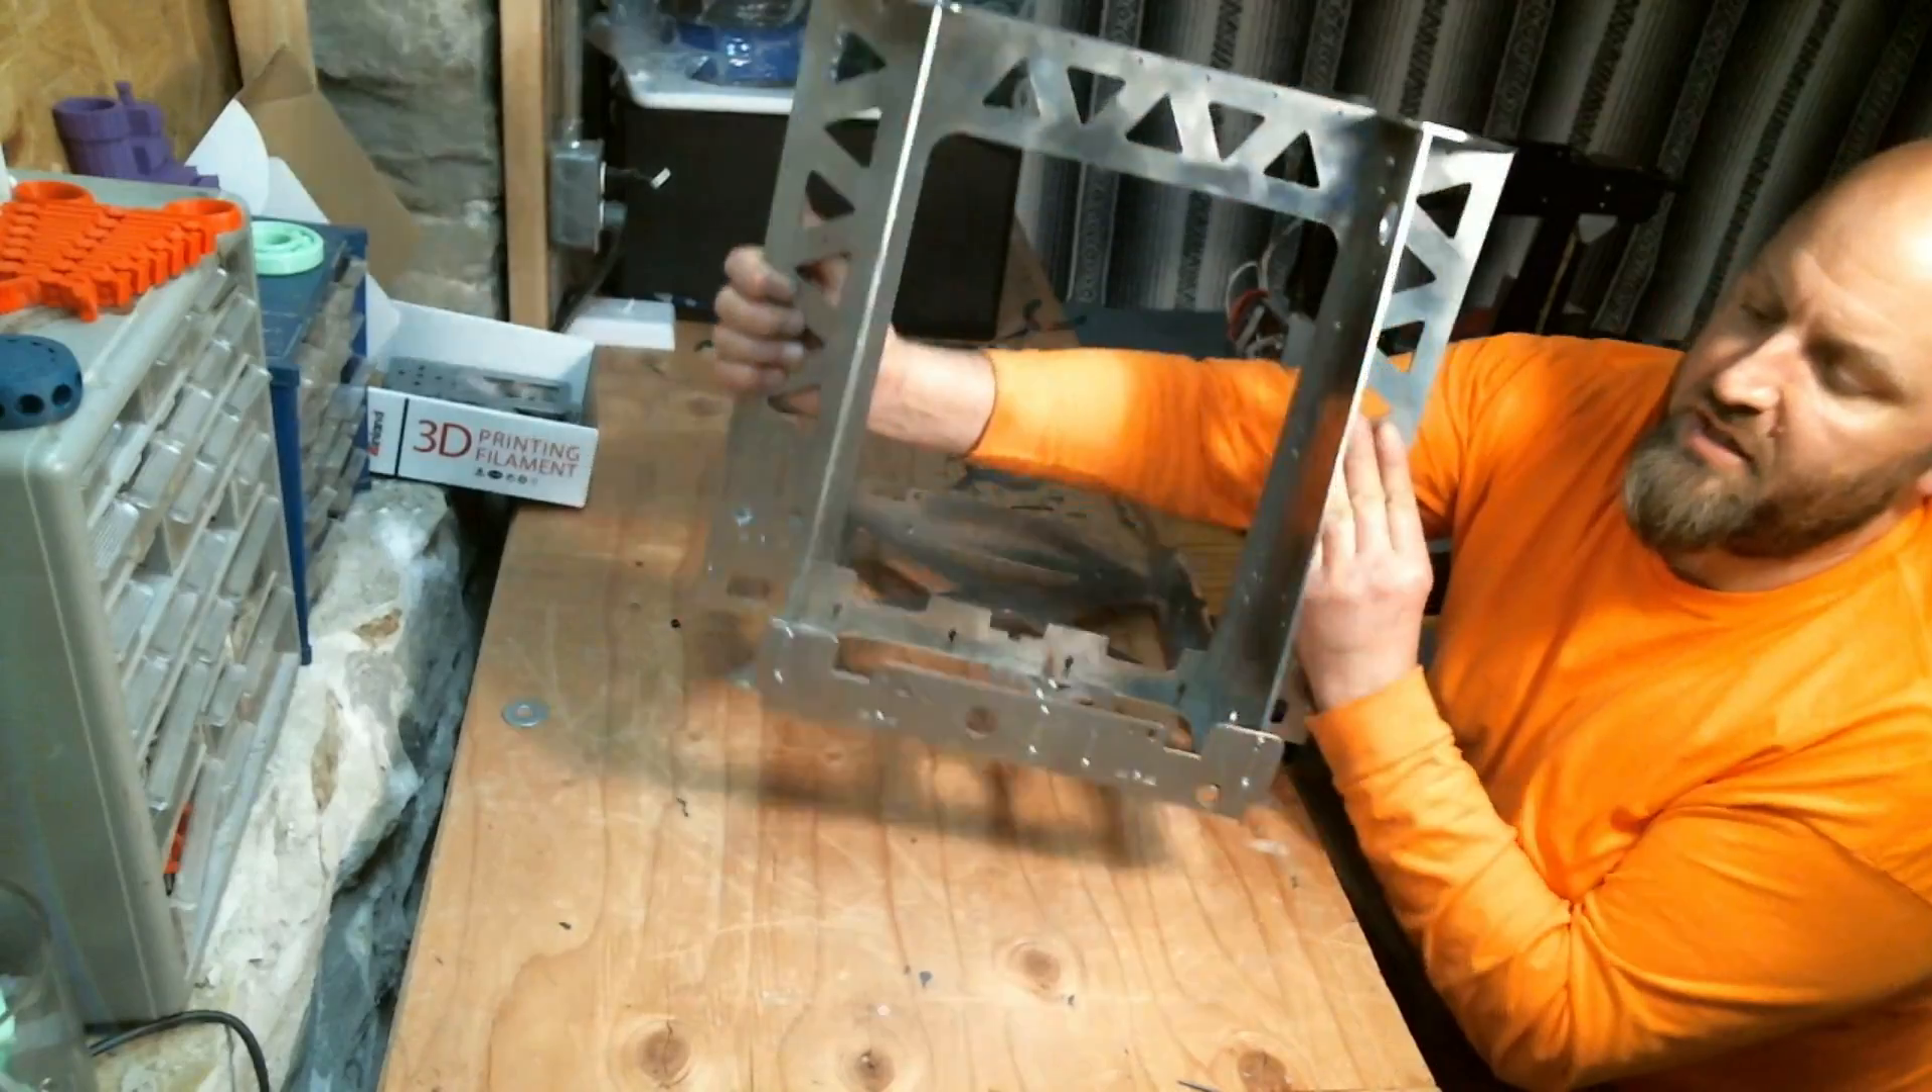So that's pretty much the basic frame right there. This thing is together. It's not wobbling.